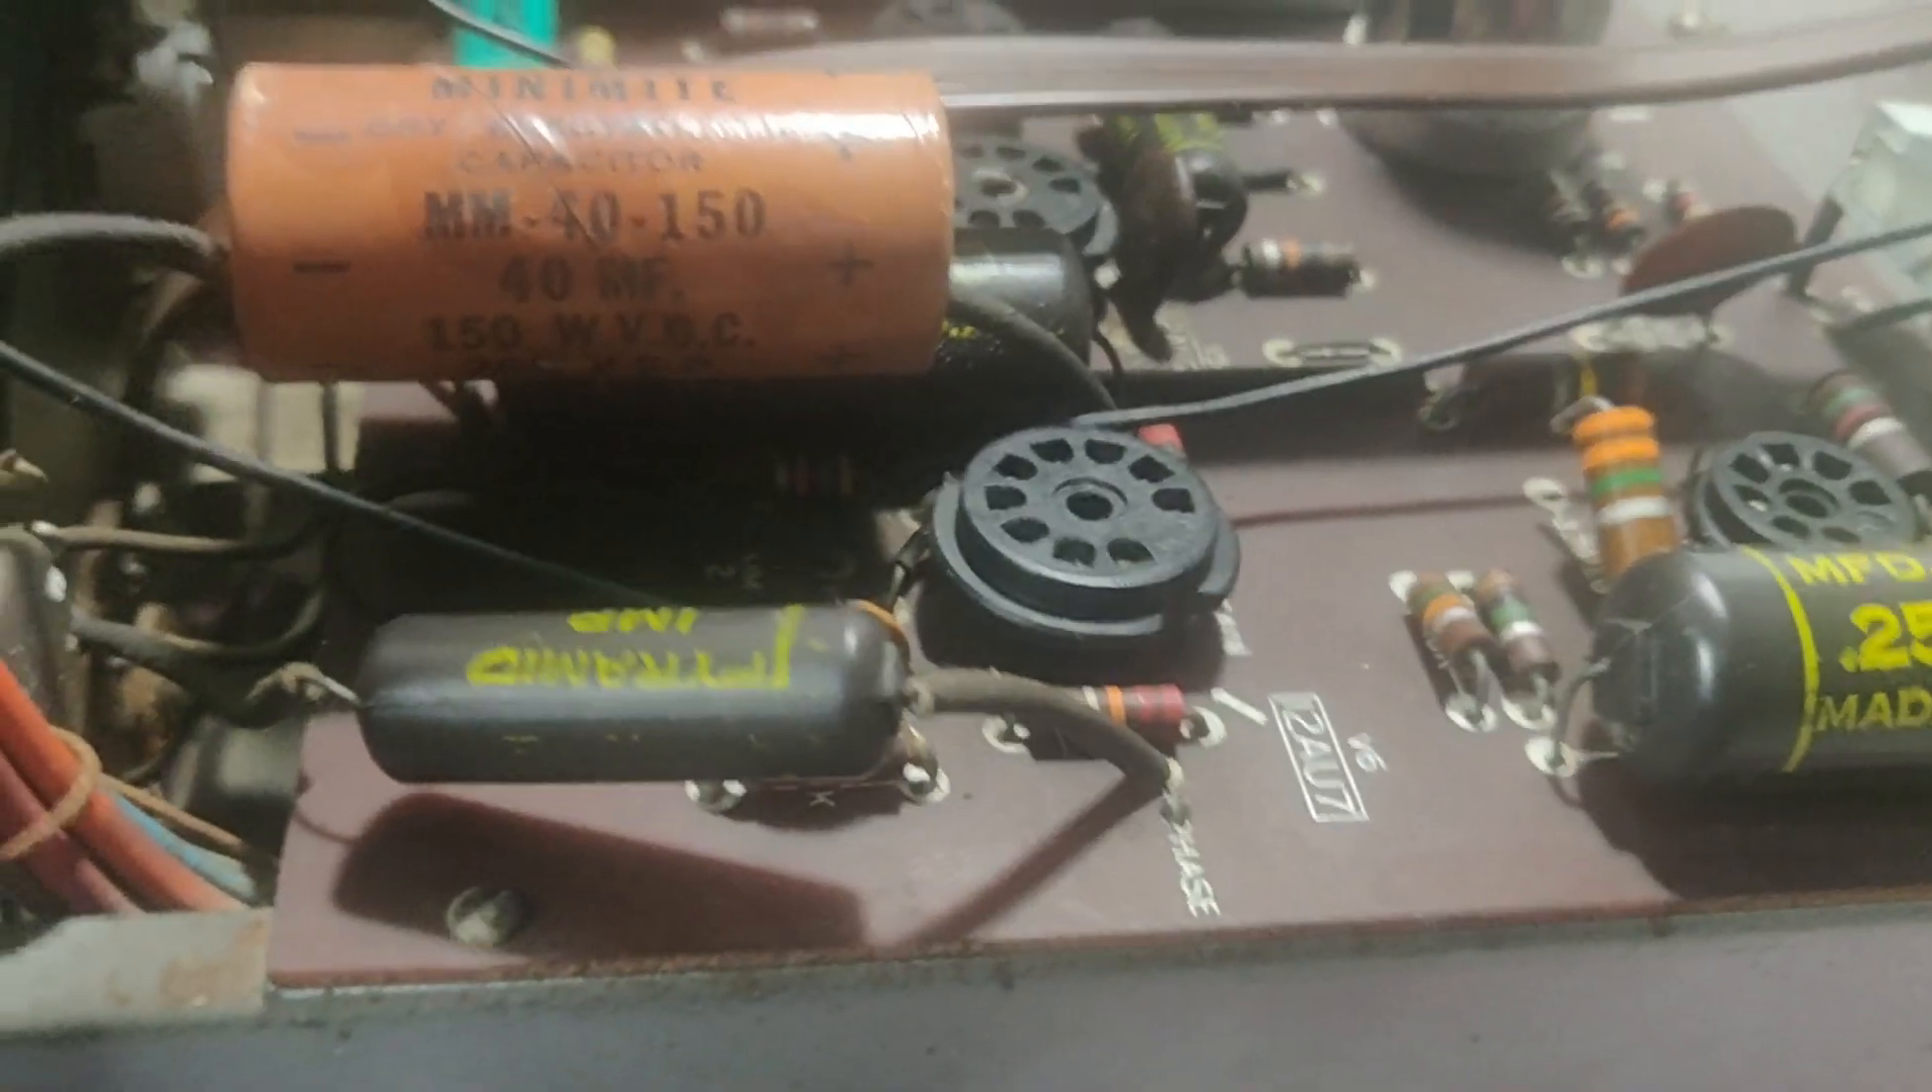Los tubos los he retirado como ven acá están solamente los sockets.